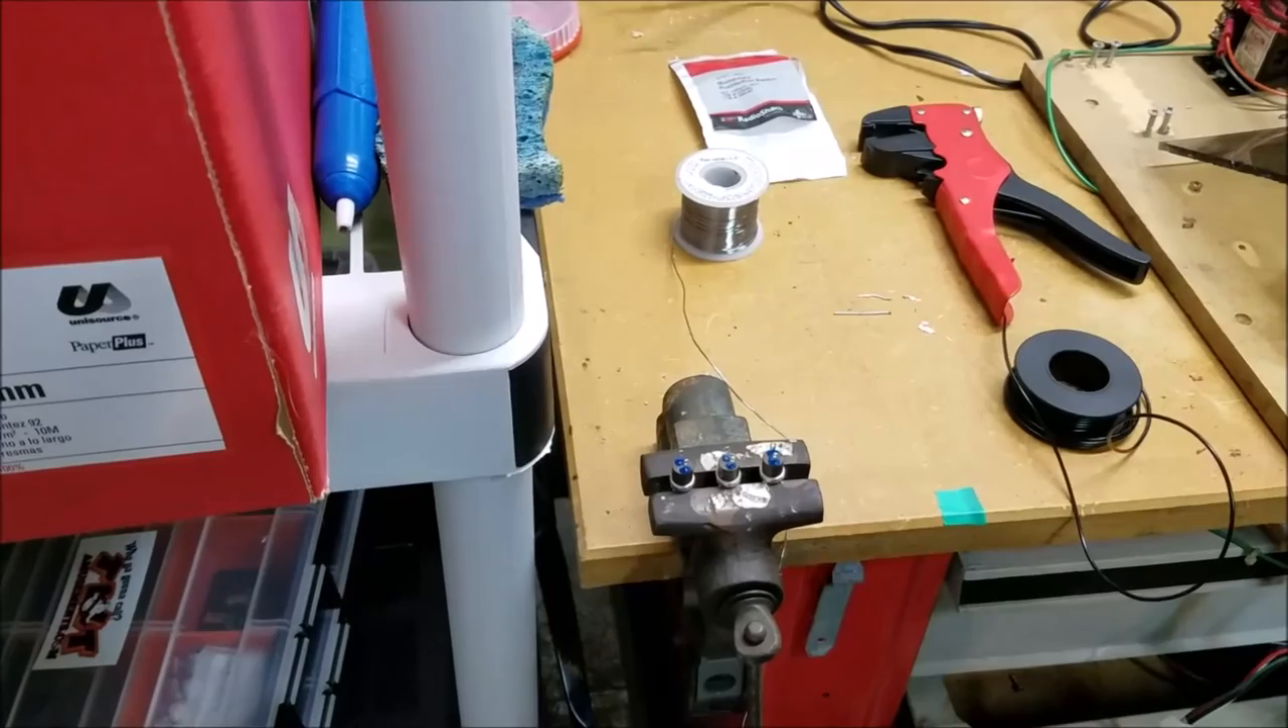And so what I've done is I've gone ahead and I set up the three switches that I'm going to use right down here and I'm just going to daisy chain from one to the next the ground.